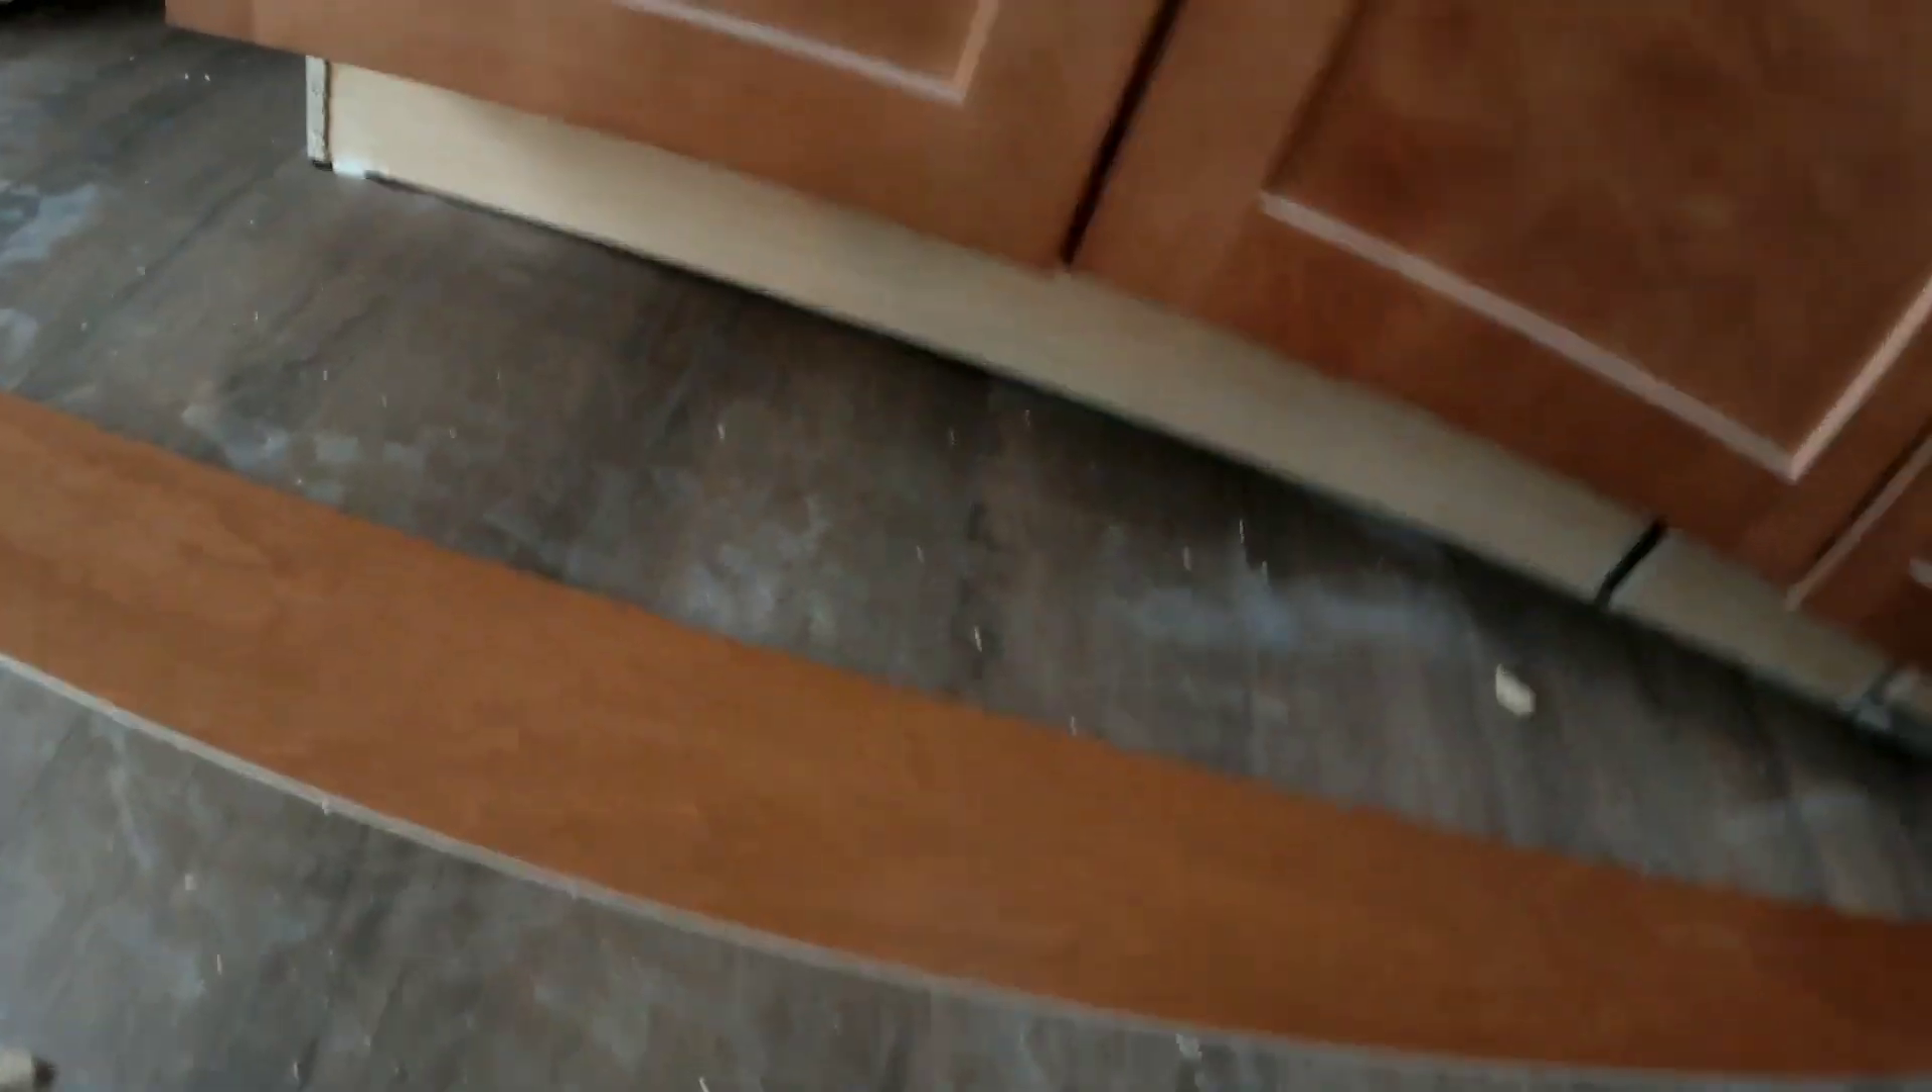Okay, as you can see, the floor's all down. I need to put toe kicks on the cabinets, and then we'll run the base.